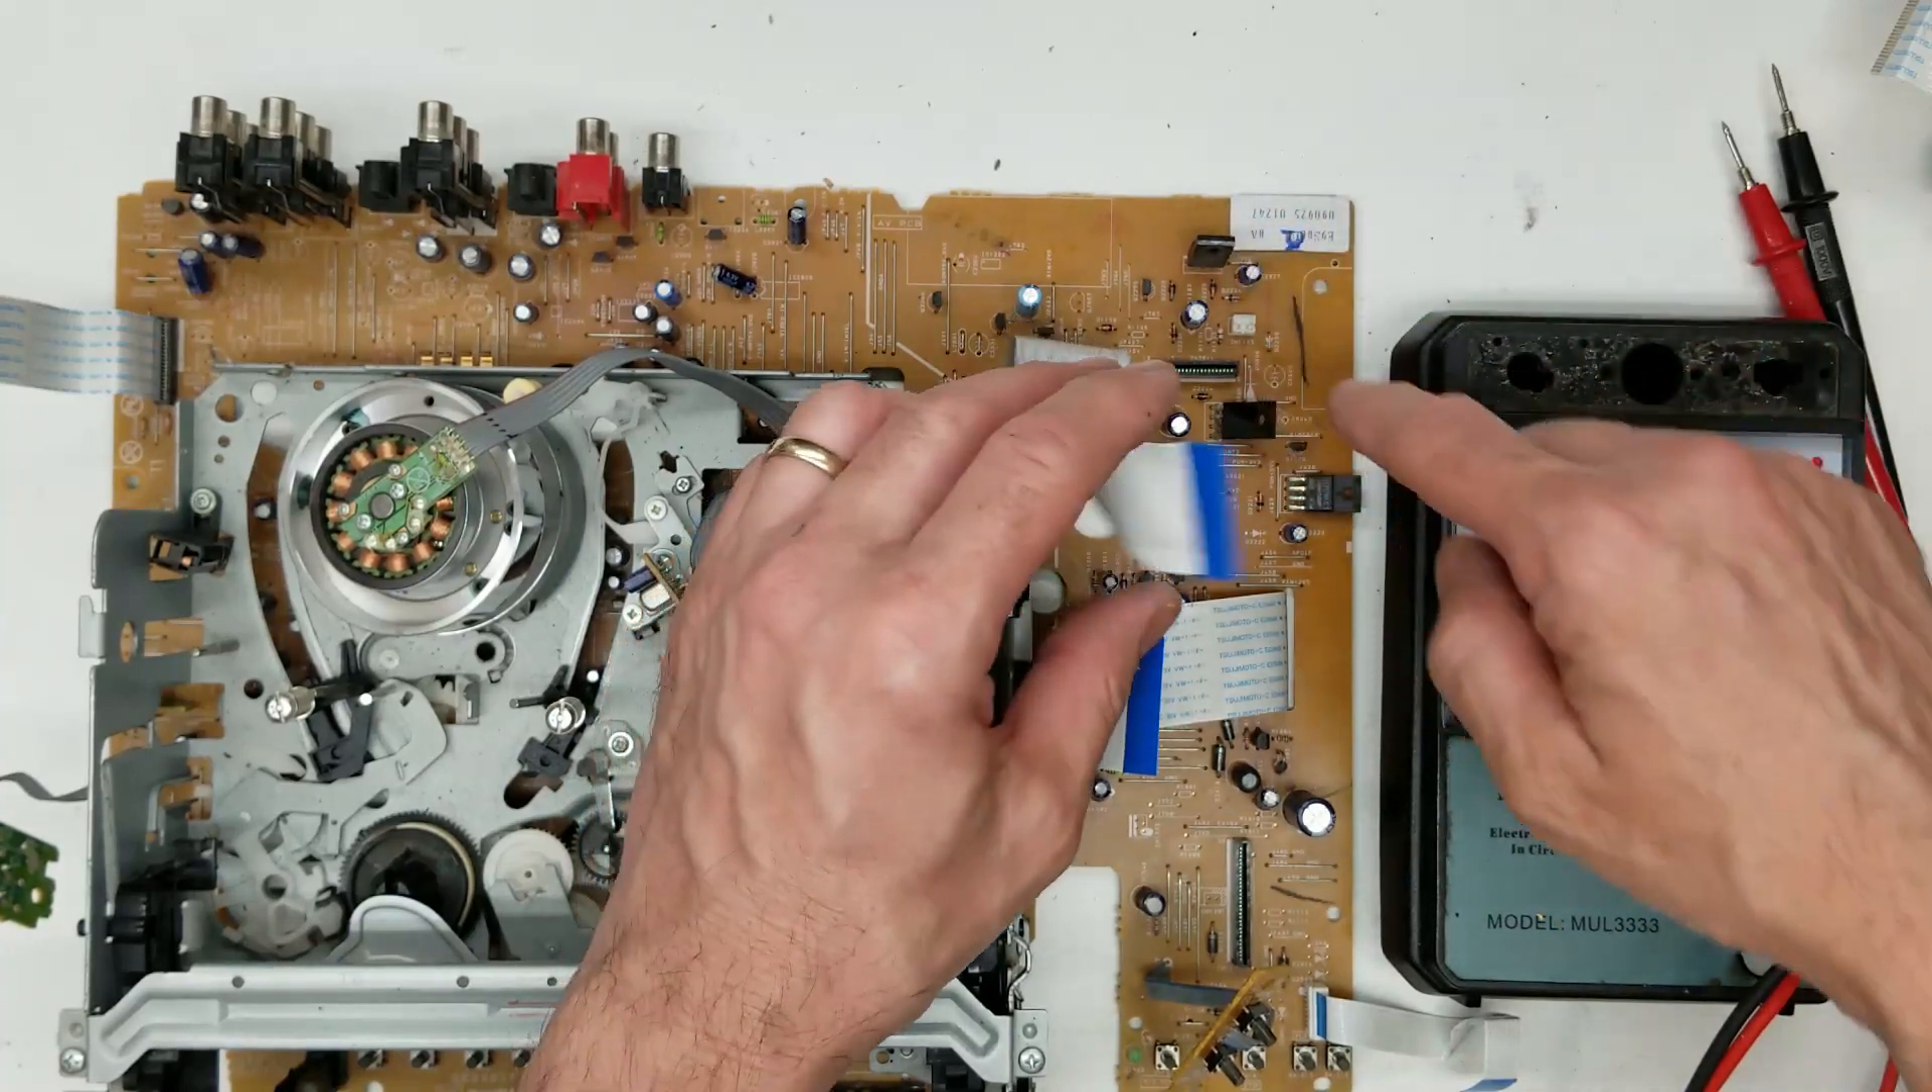Okay, so I've got the board completely out of the unit with the mechanism attached.